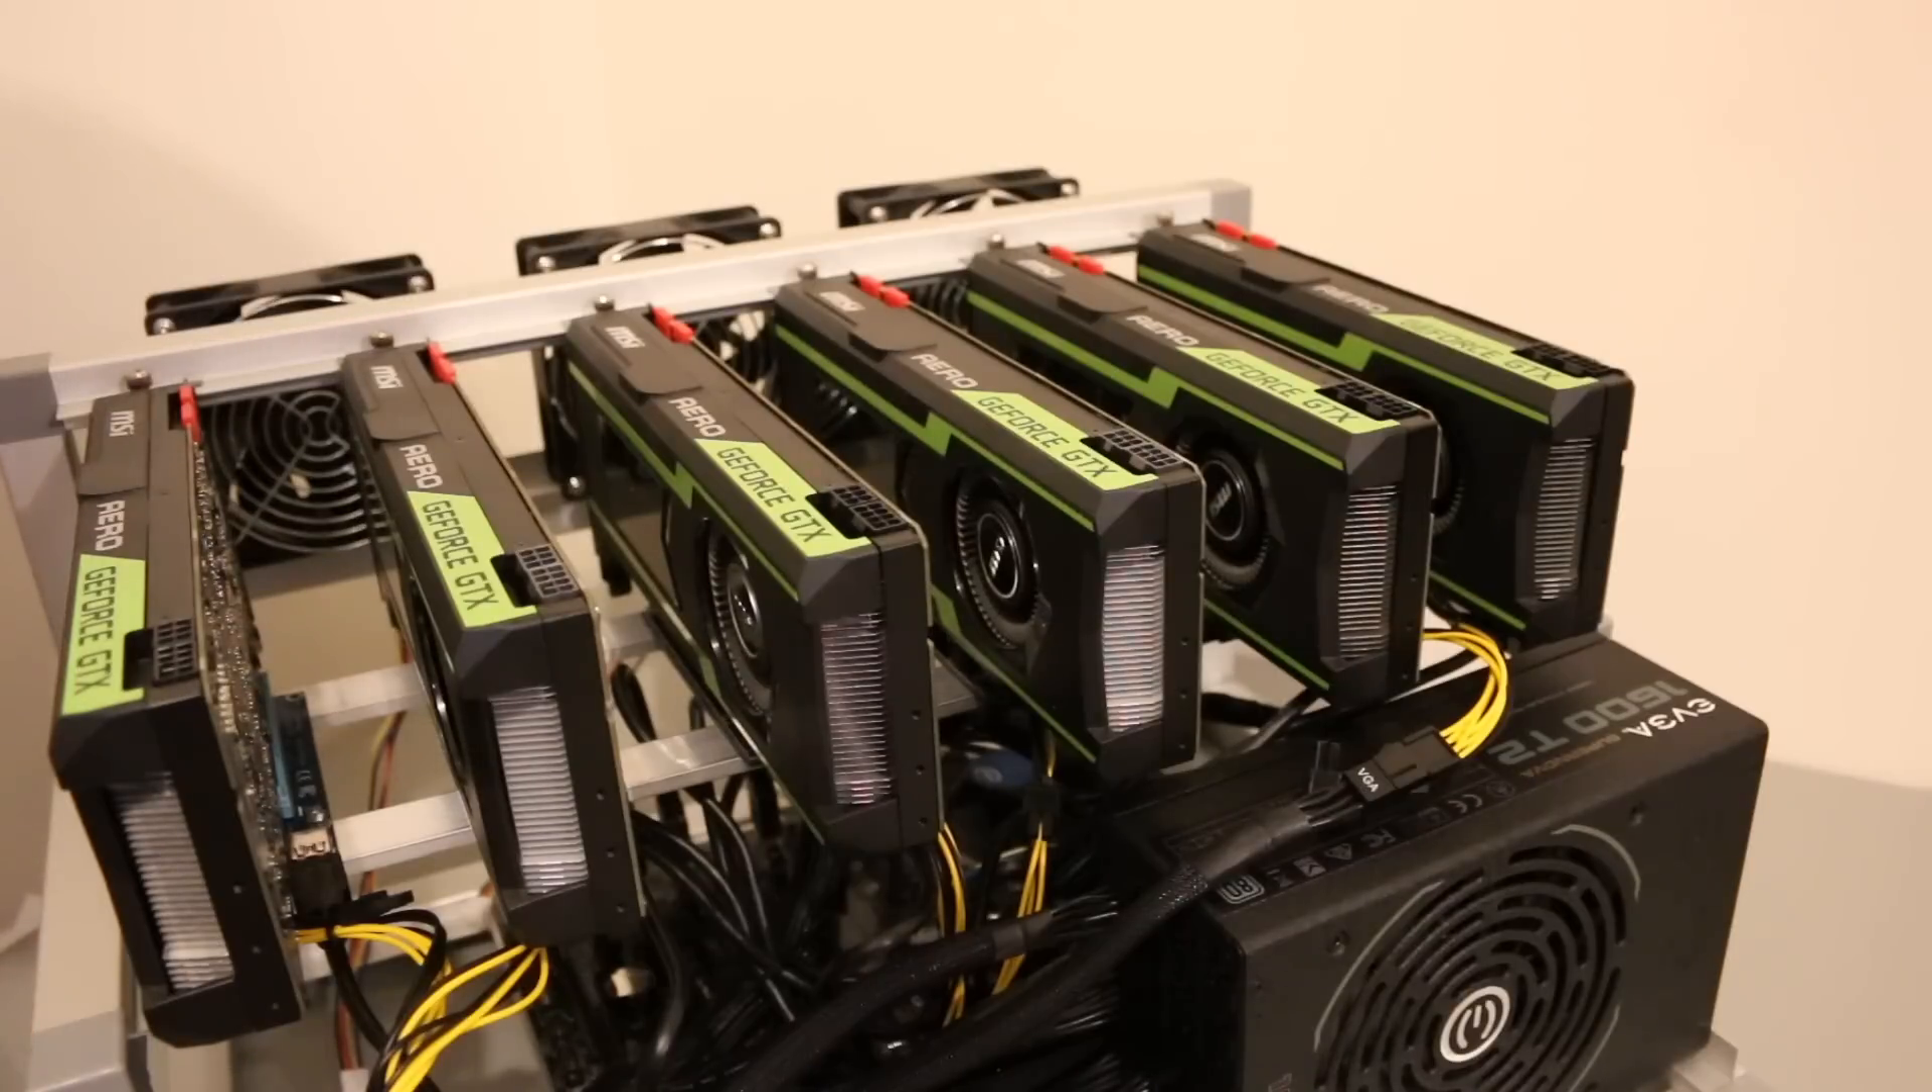So, I went ahead and just mounted the actual cards on here. Nice, clean, perfect fit on this frame.